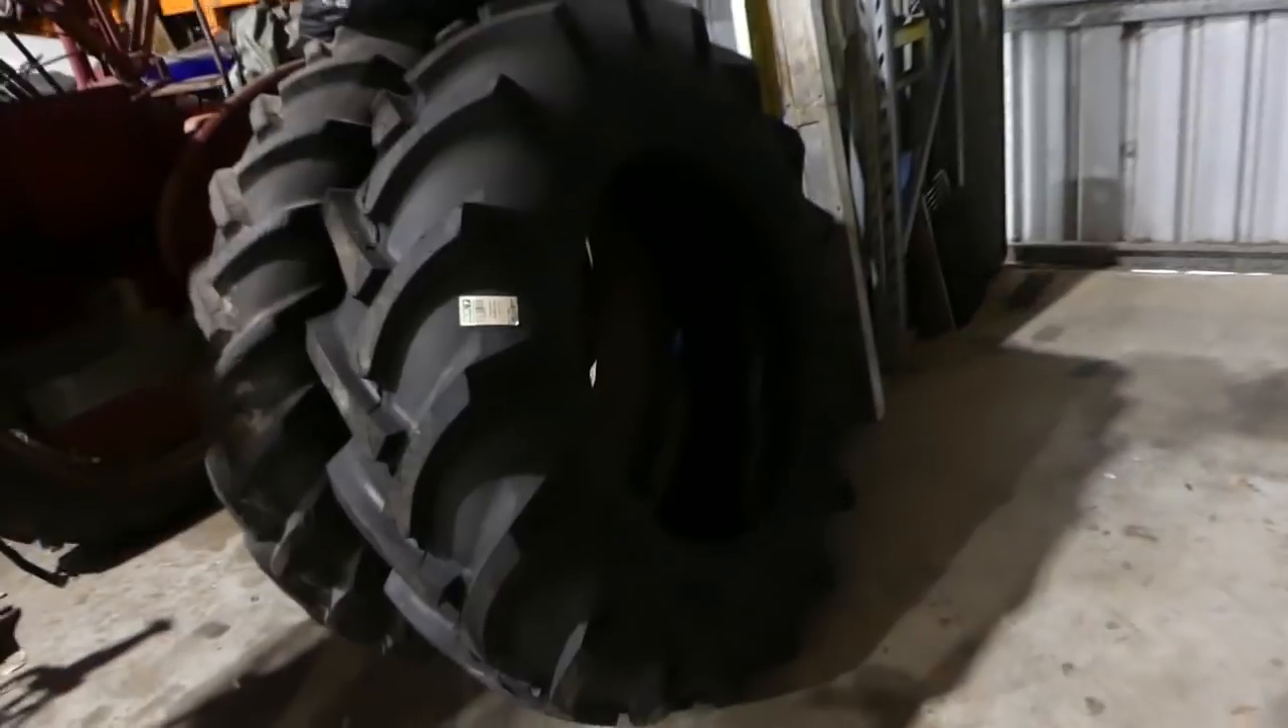I have that tire to get onto a rim yet for the trekking tractor.